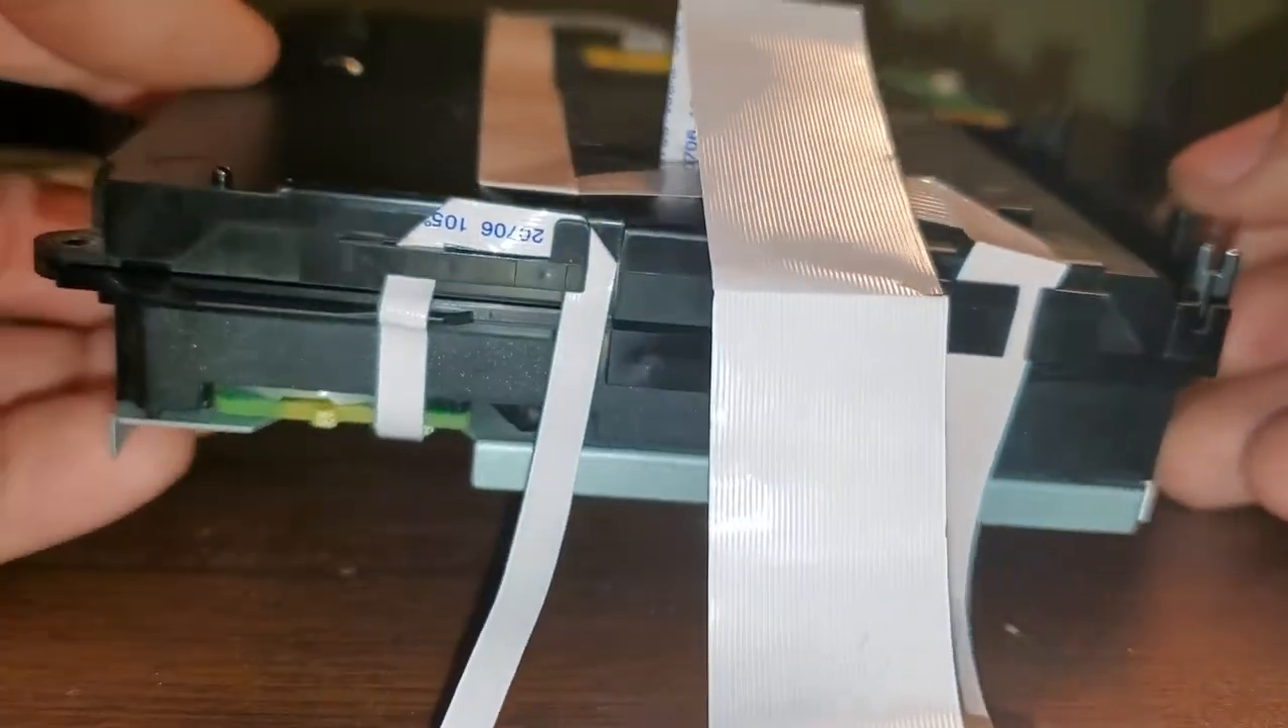So here we have the disk drive already extracted from our PS4.